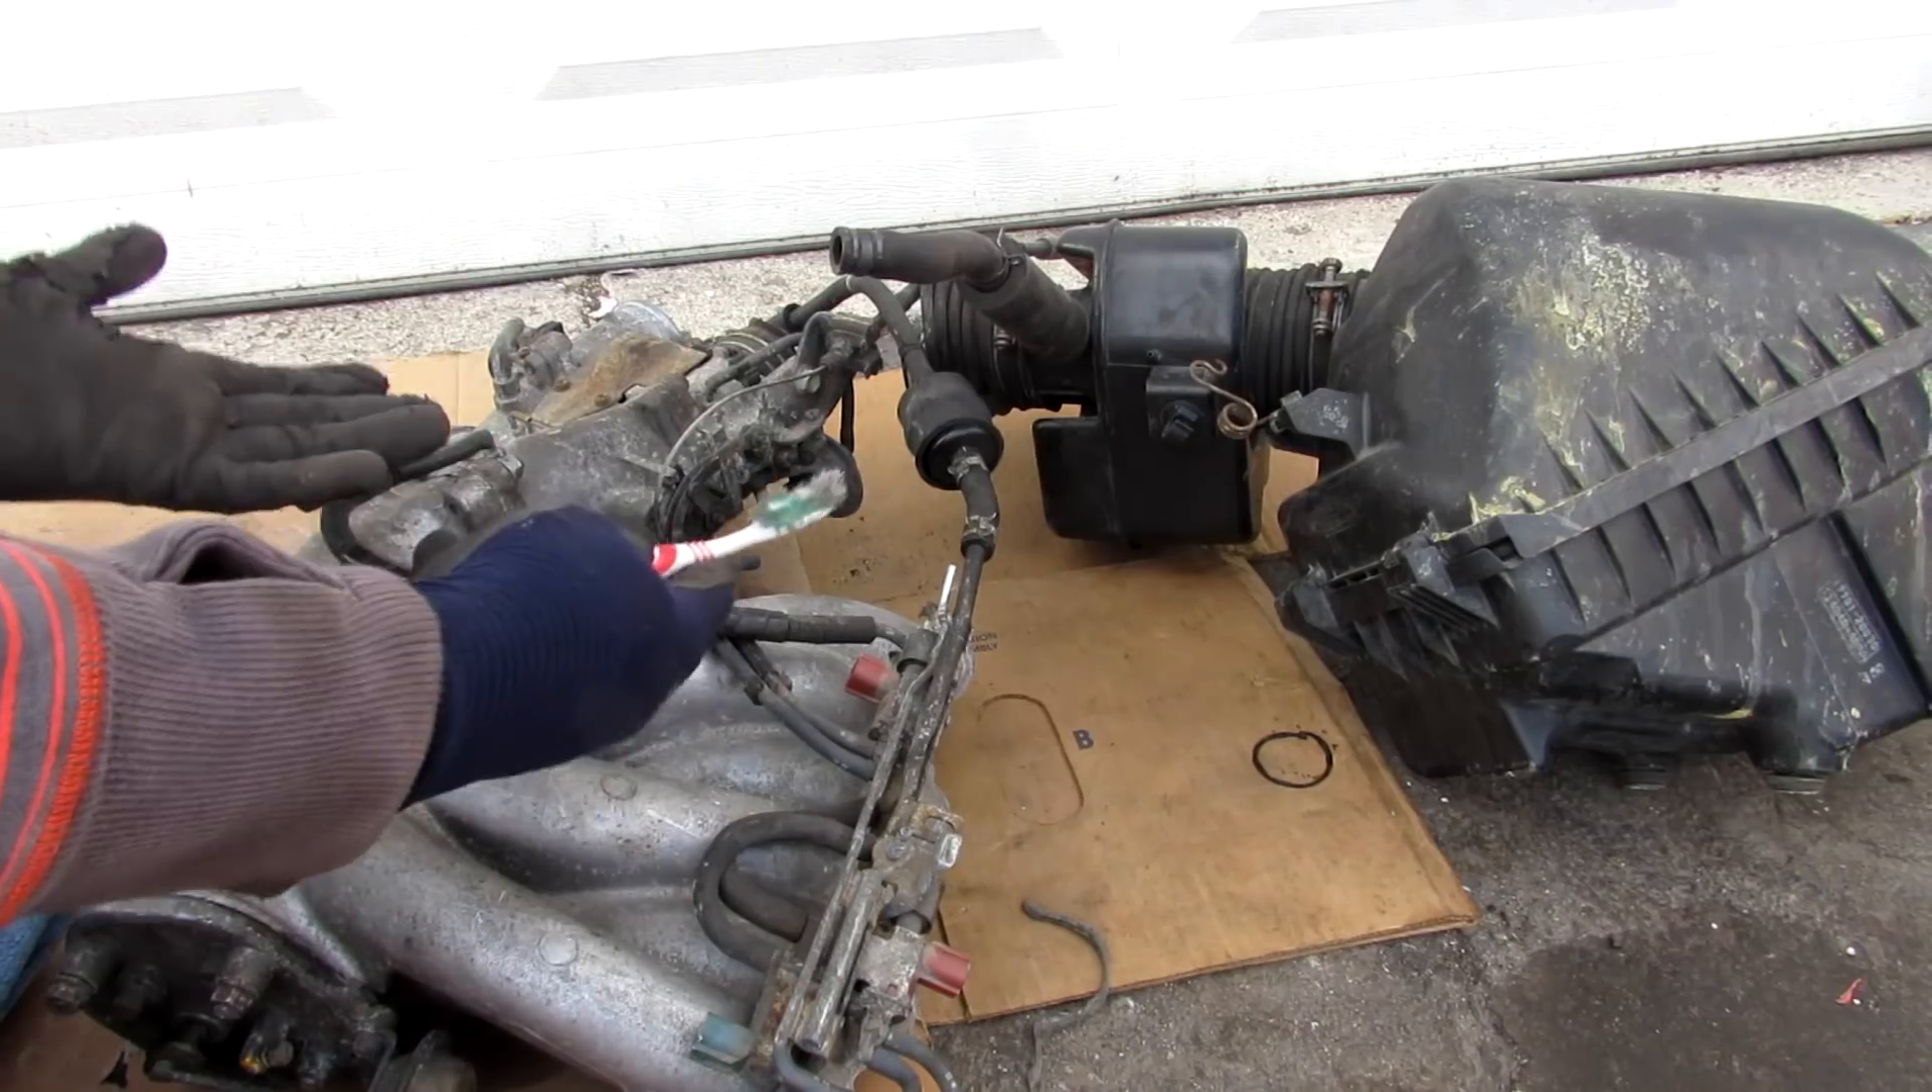Here we have the entire air intake system removed from the vehicle starting here with the air box.